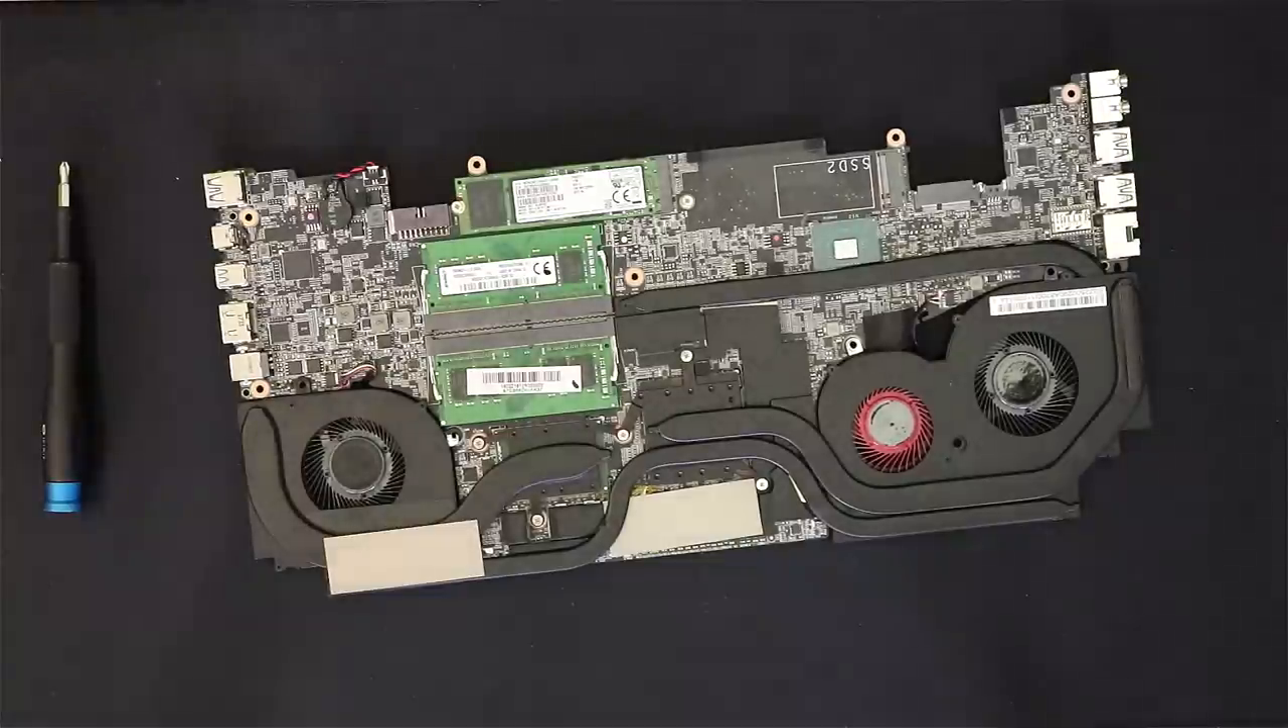And there we go. You have your motherboard out.